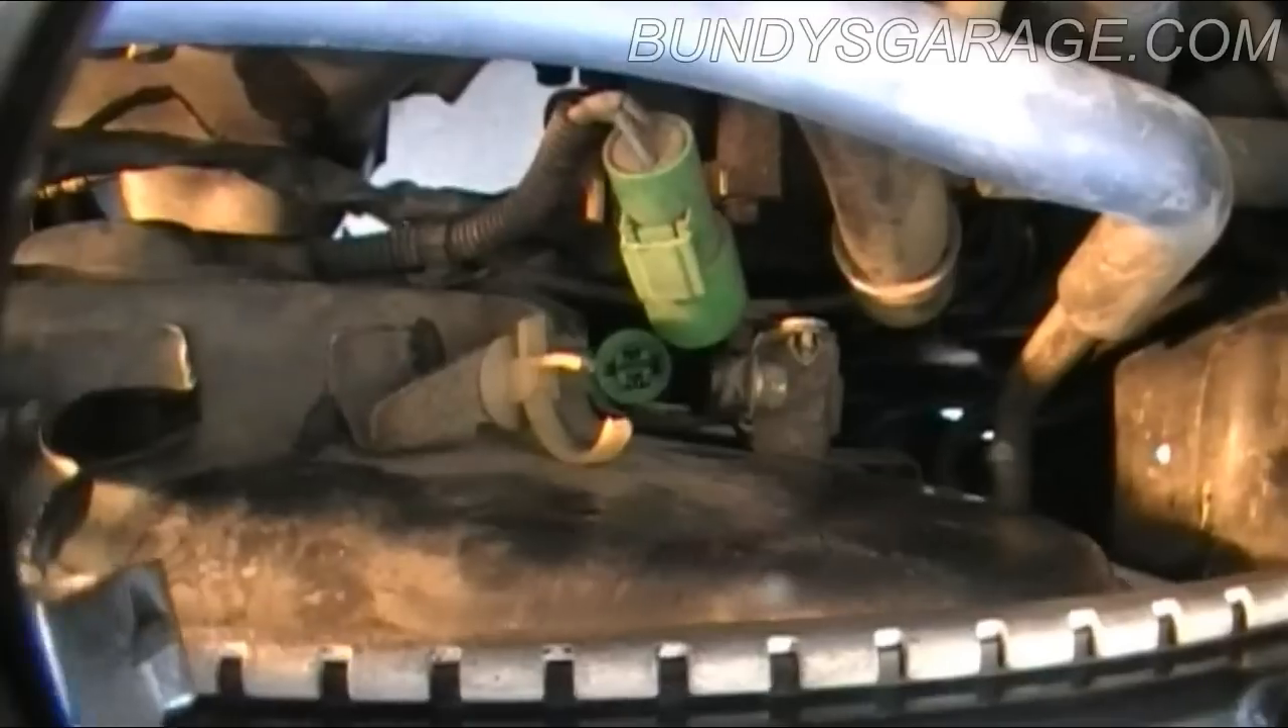I need to put the green connector back in and connect that back and then get all the wiring back in.